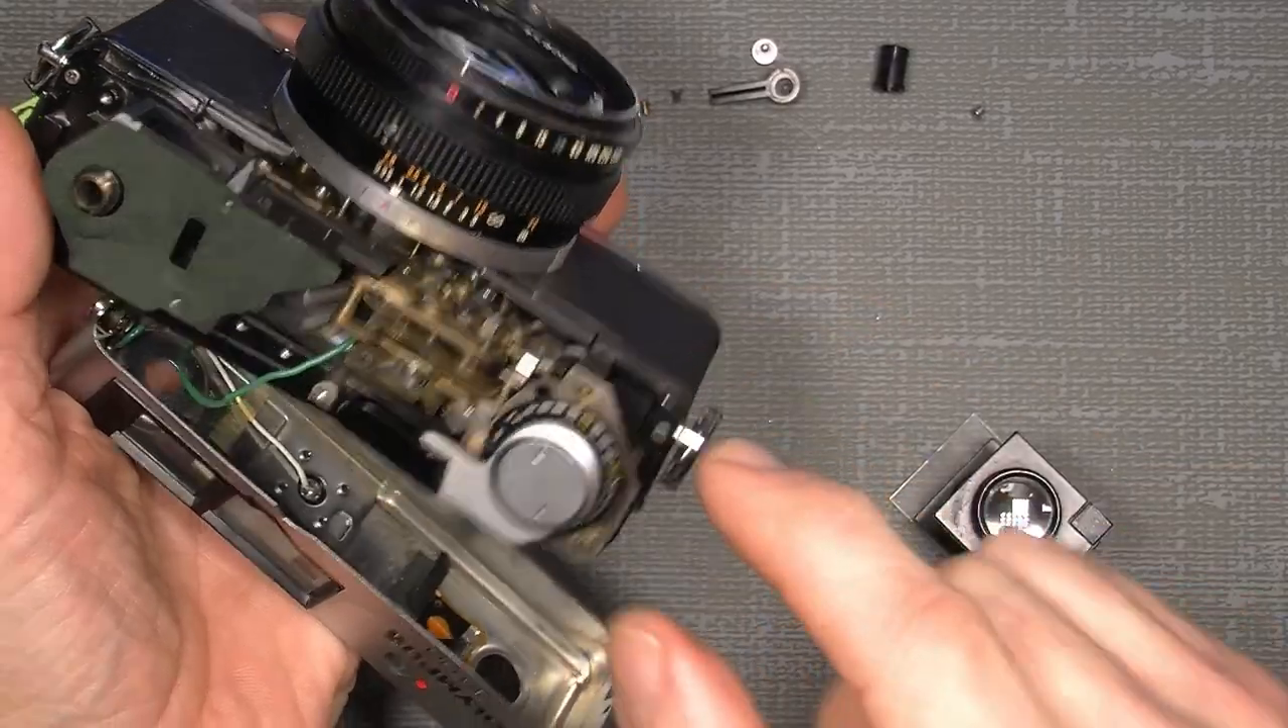Now I have already taken the camera apart.